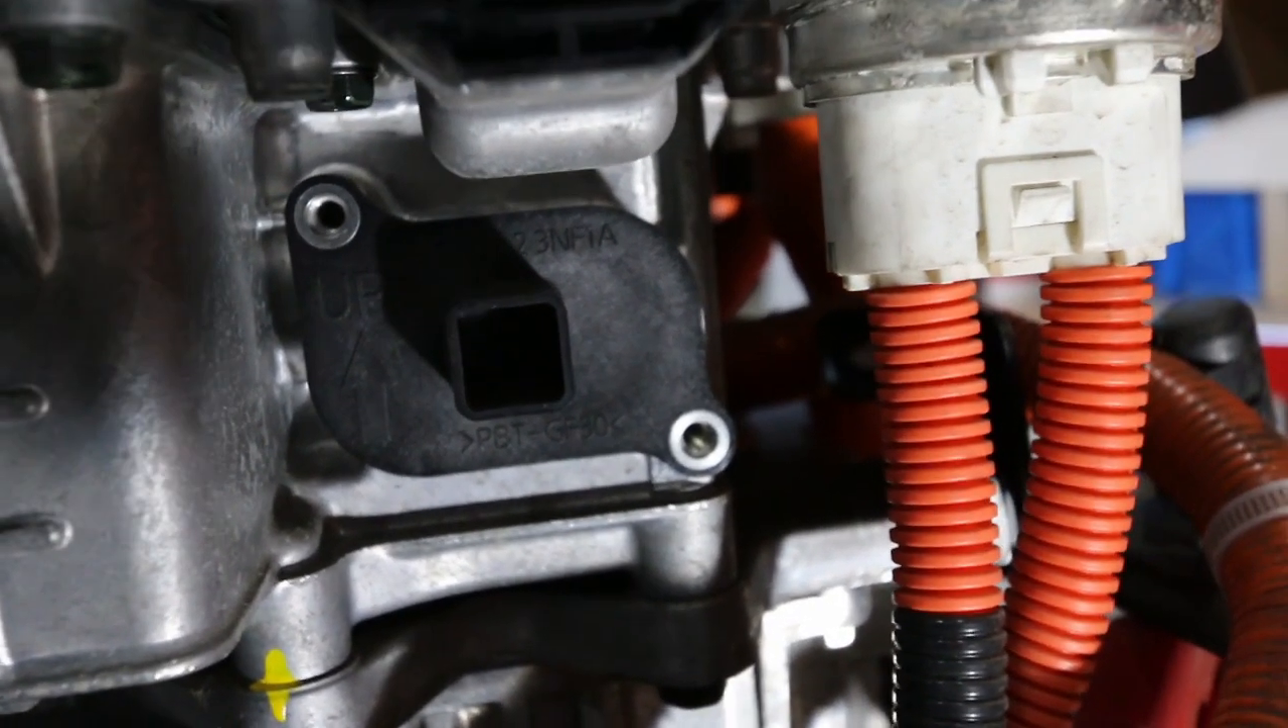I've already removed the two 10mm bolts that hold this cover plate in place.